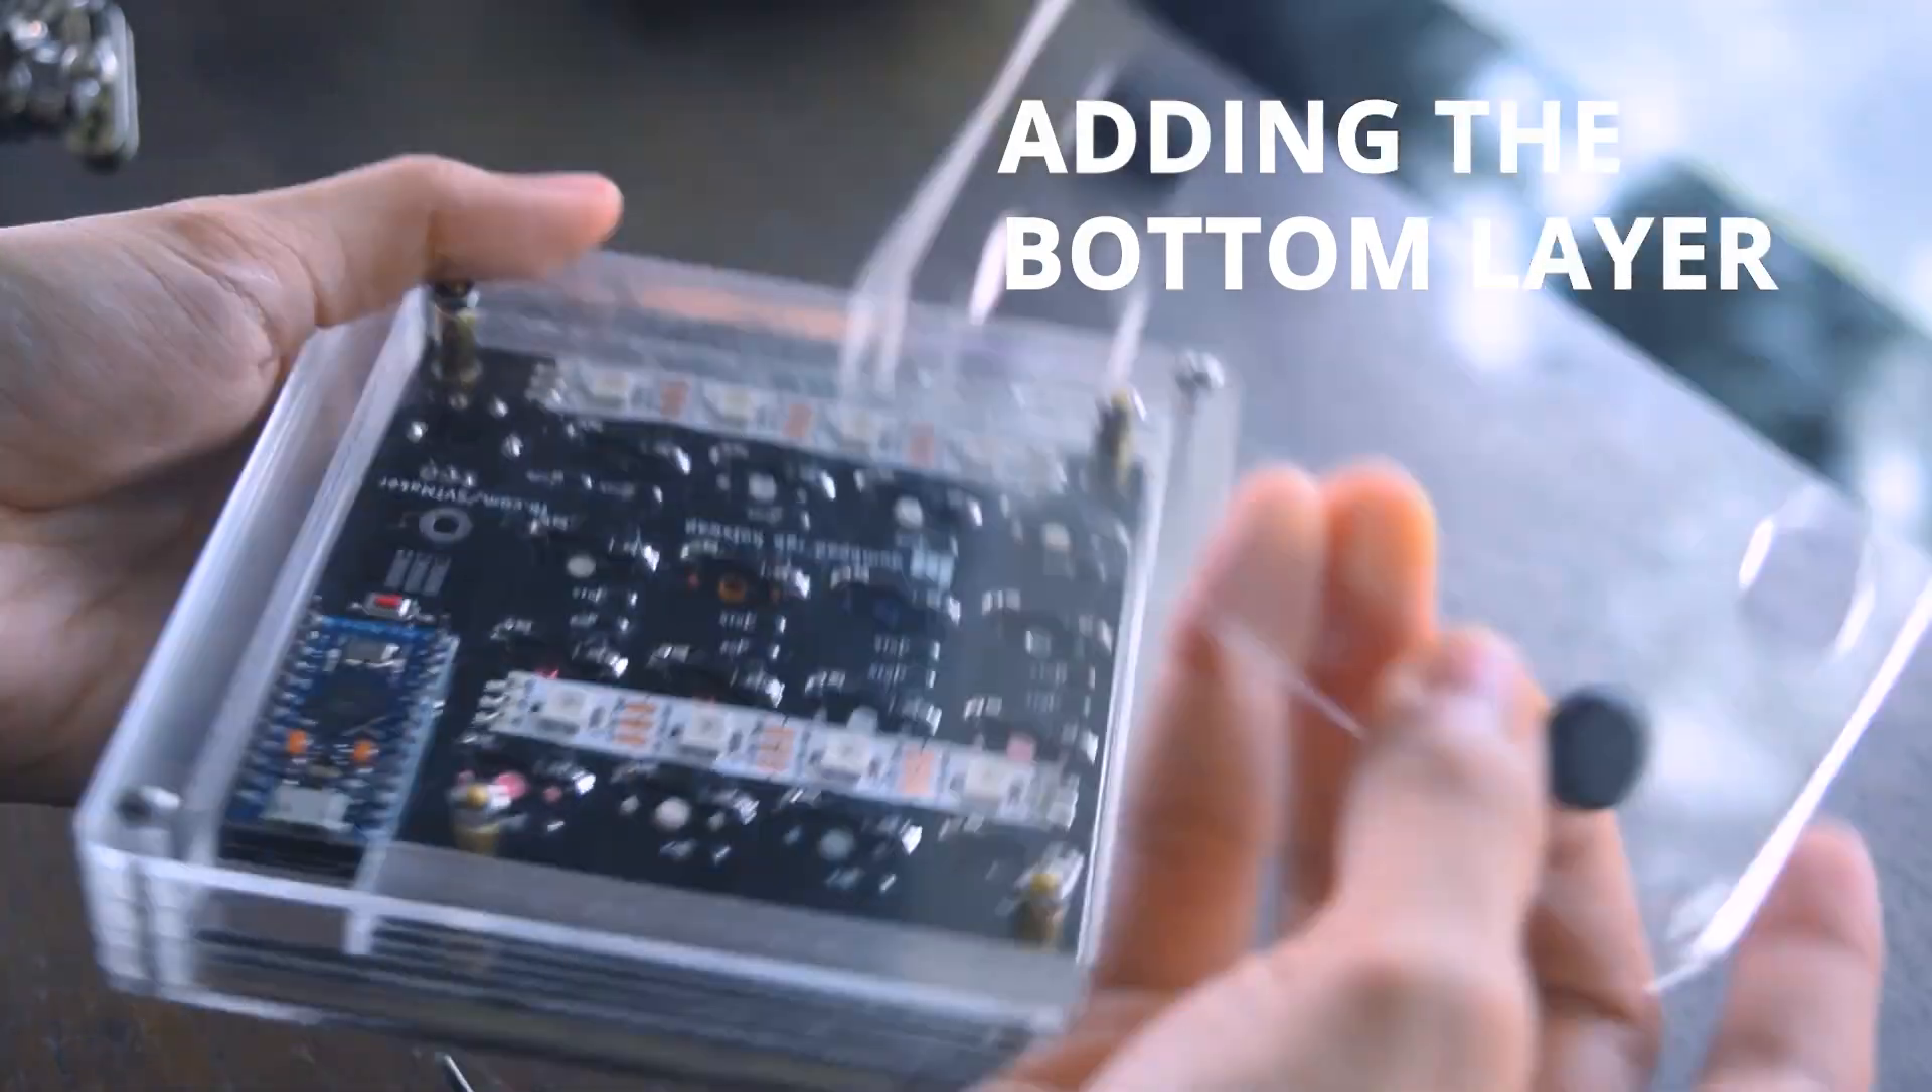All that's left is to add the last bottom layer that has the bumper stickers already attached to it and then we're done.